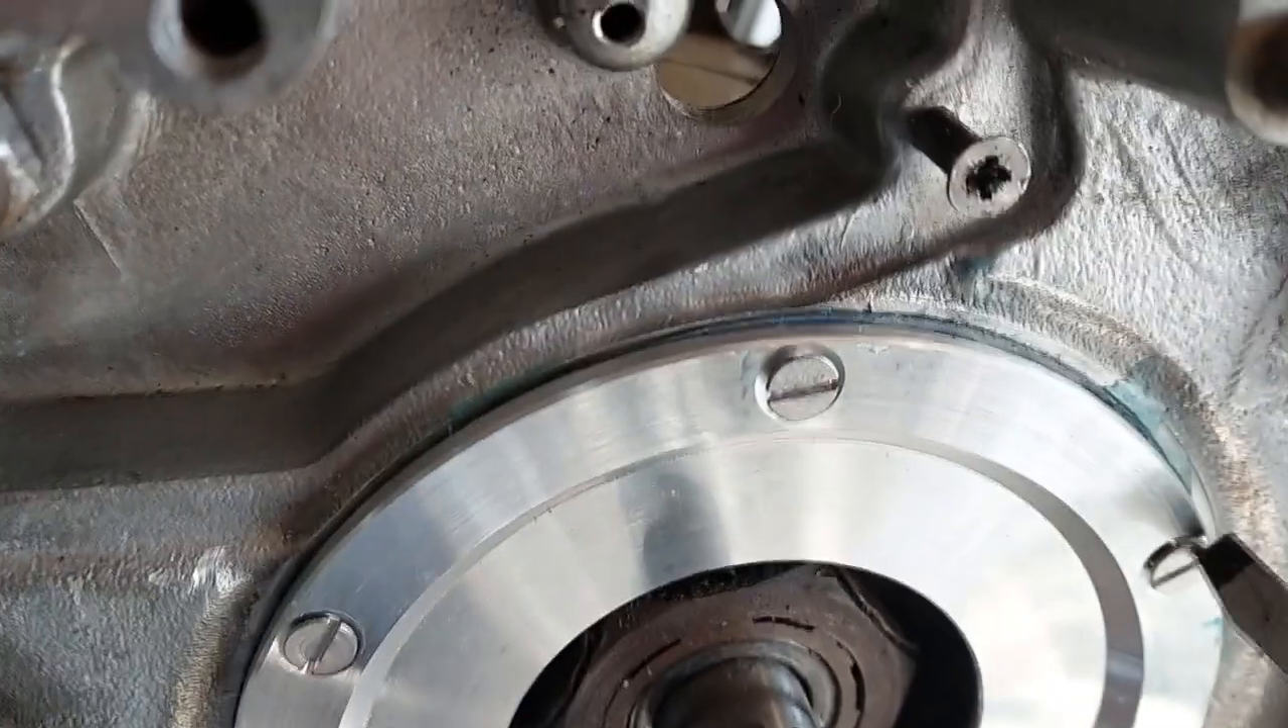Right, the new plate's on and screws are in.